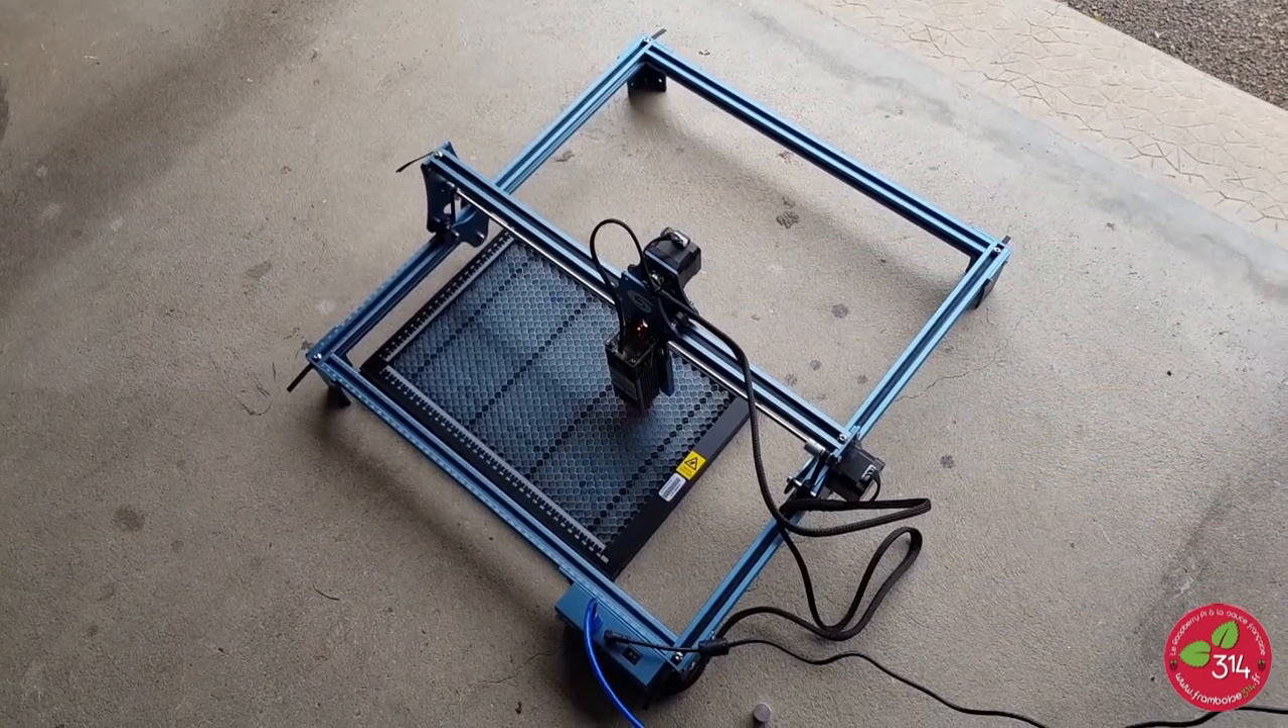Voilà le laser est en place donc là je ne l'ai pas mis dans le caisson.